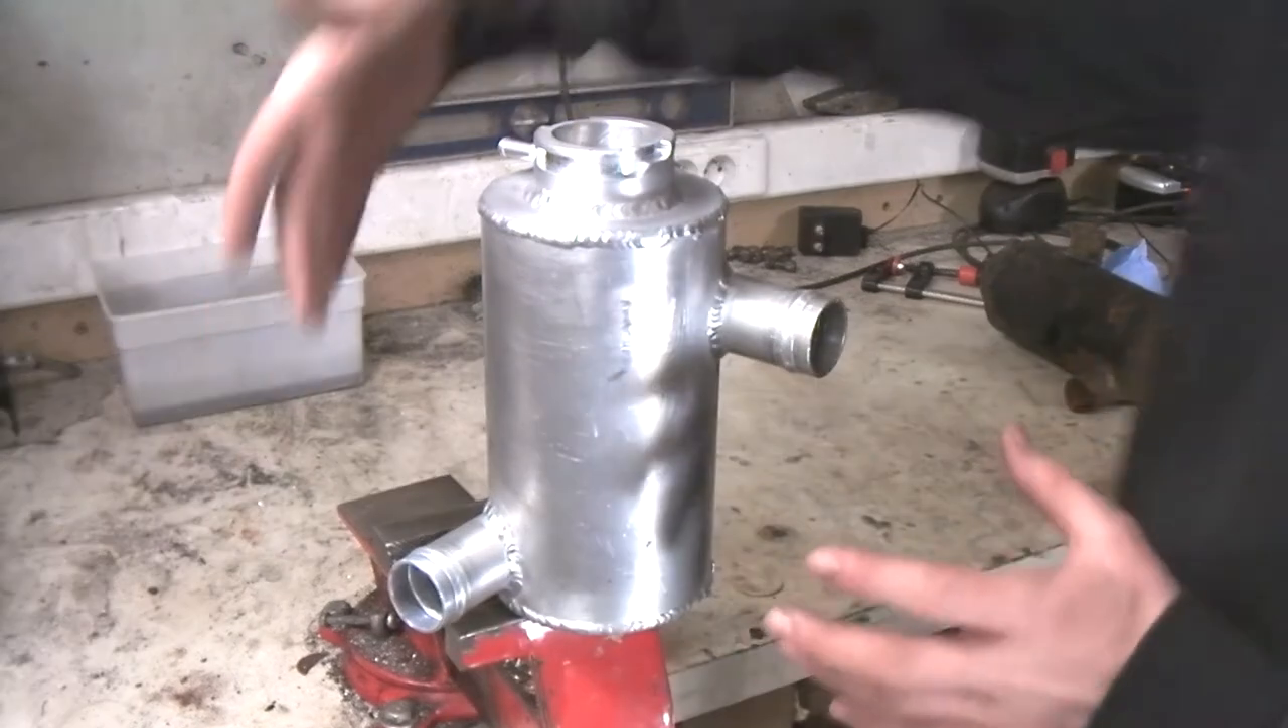I finished welding the bead around the top, and I think that this ties it right in with the rest, so all the beads are exposed.